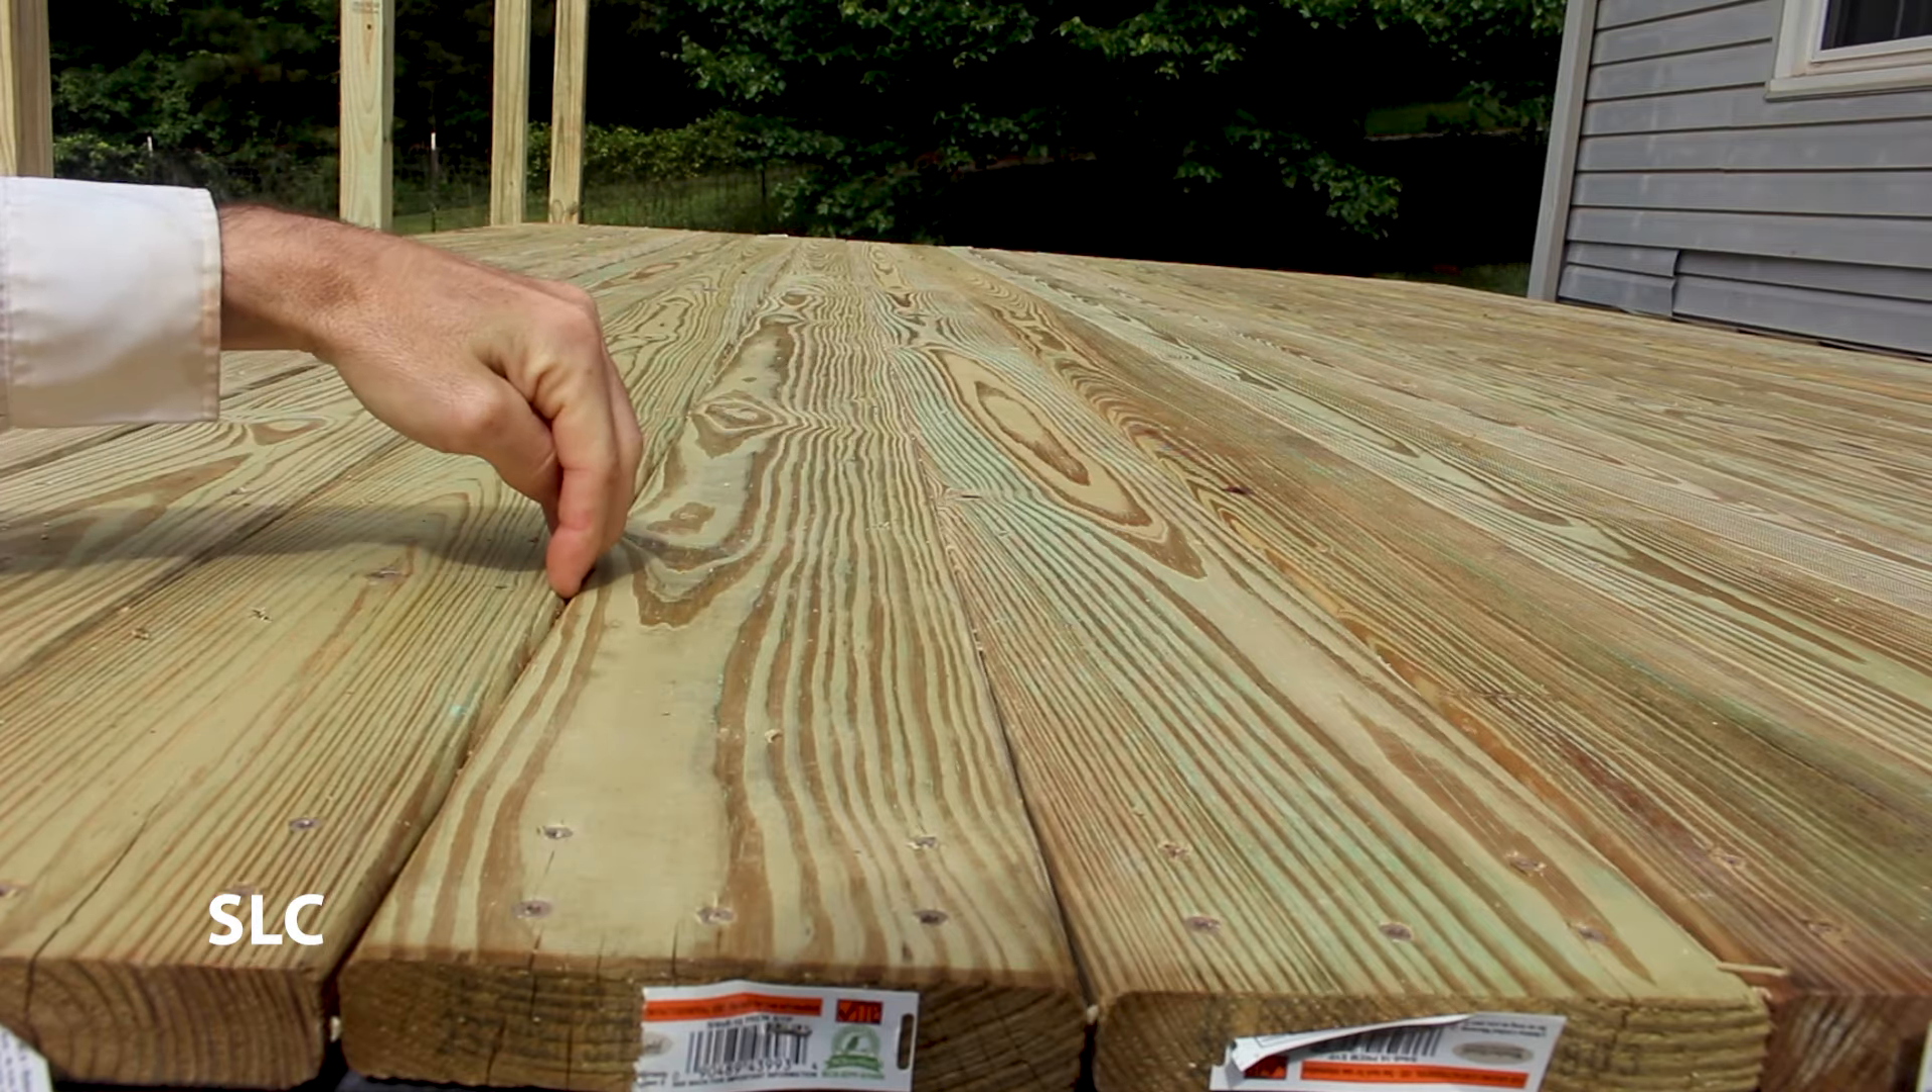Now if you look real close you'll notice that on most of these boards I do not have any gap in between them.